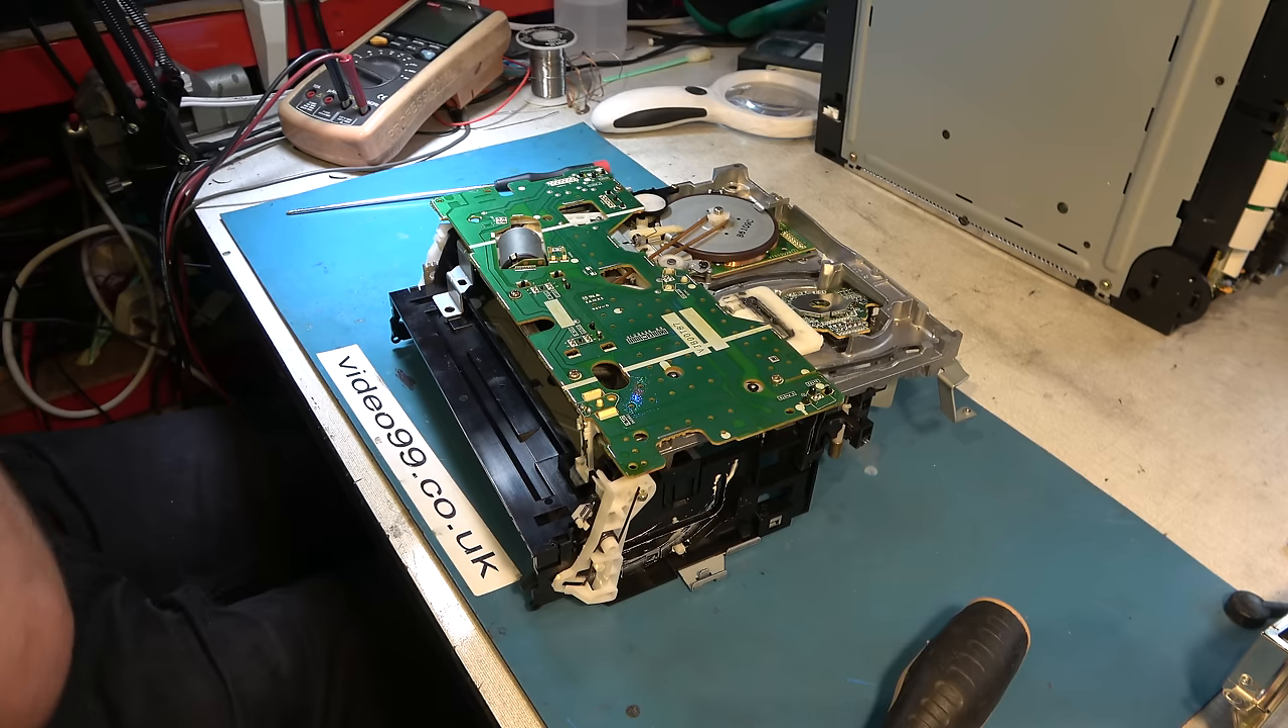Right, after a few connectors, I have the deck out.